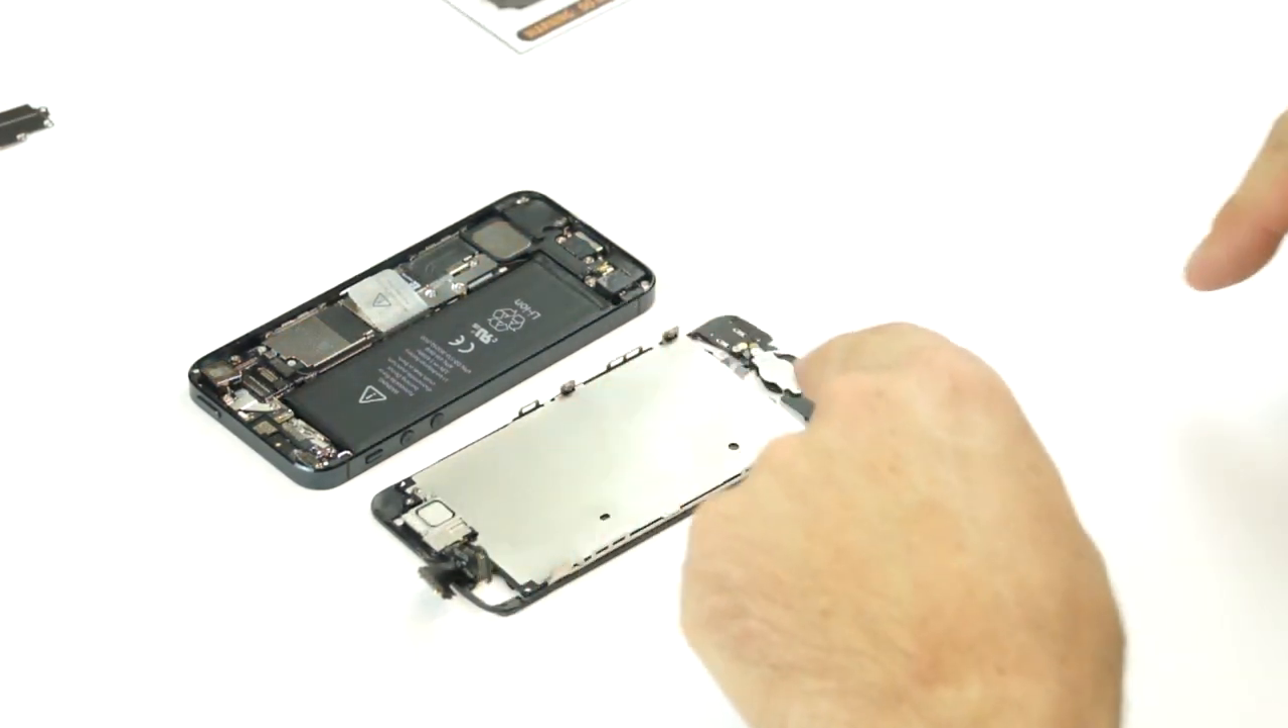So we already have the LCD removed from the rest of the frame.